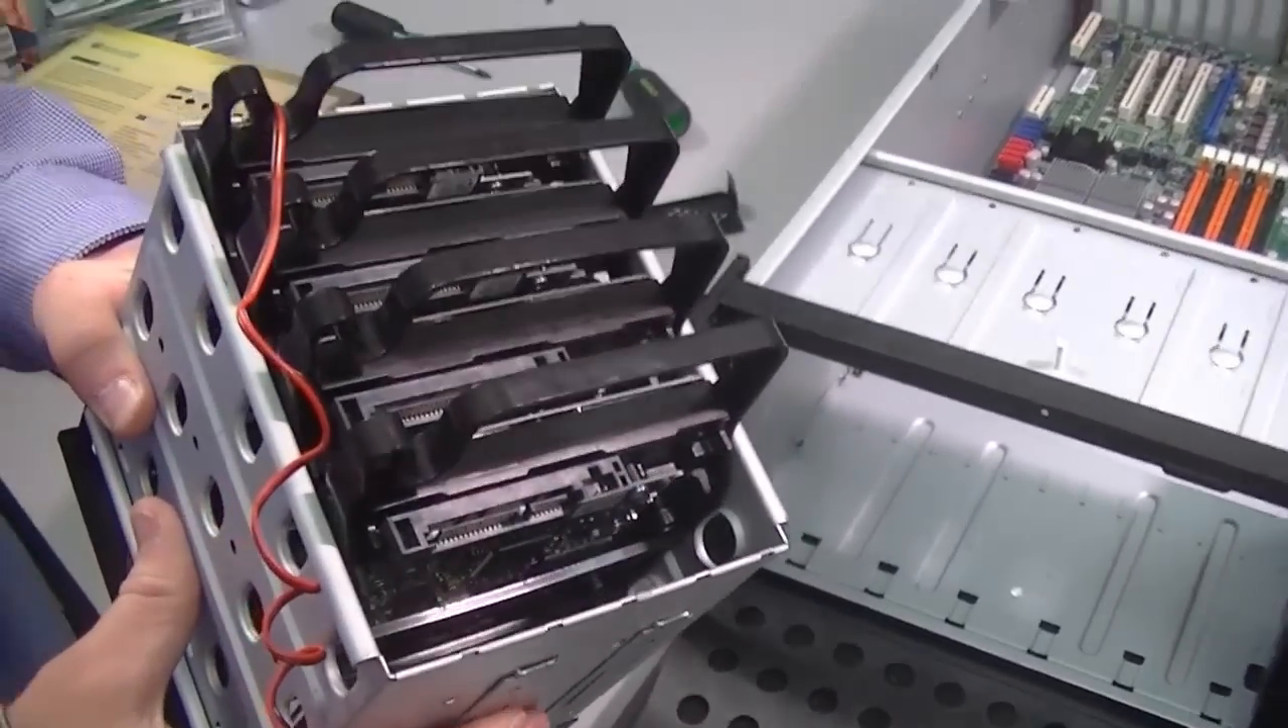So, with a little bit of working forwards and backwards, we got all four drives into this little unit right here.